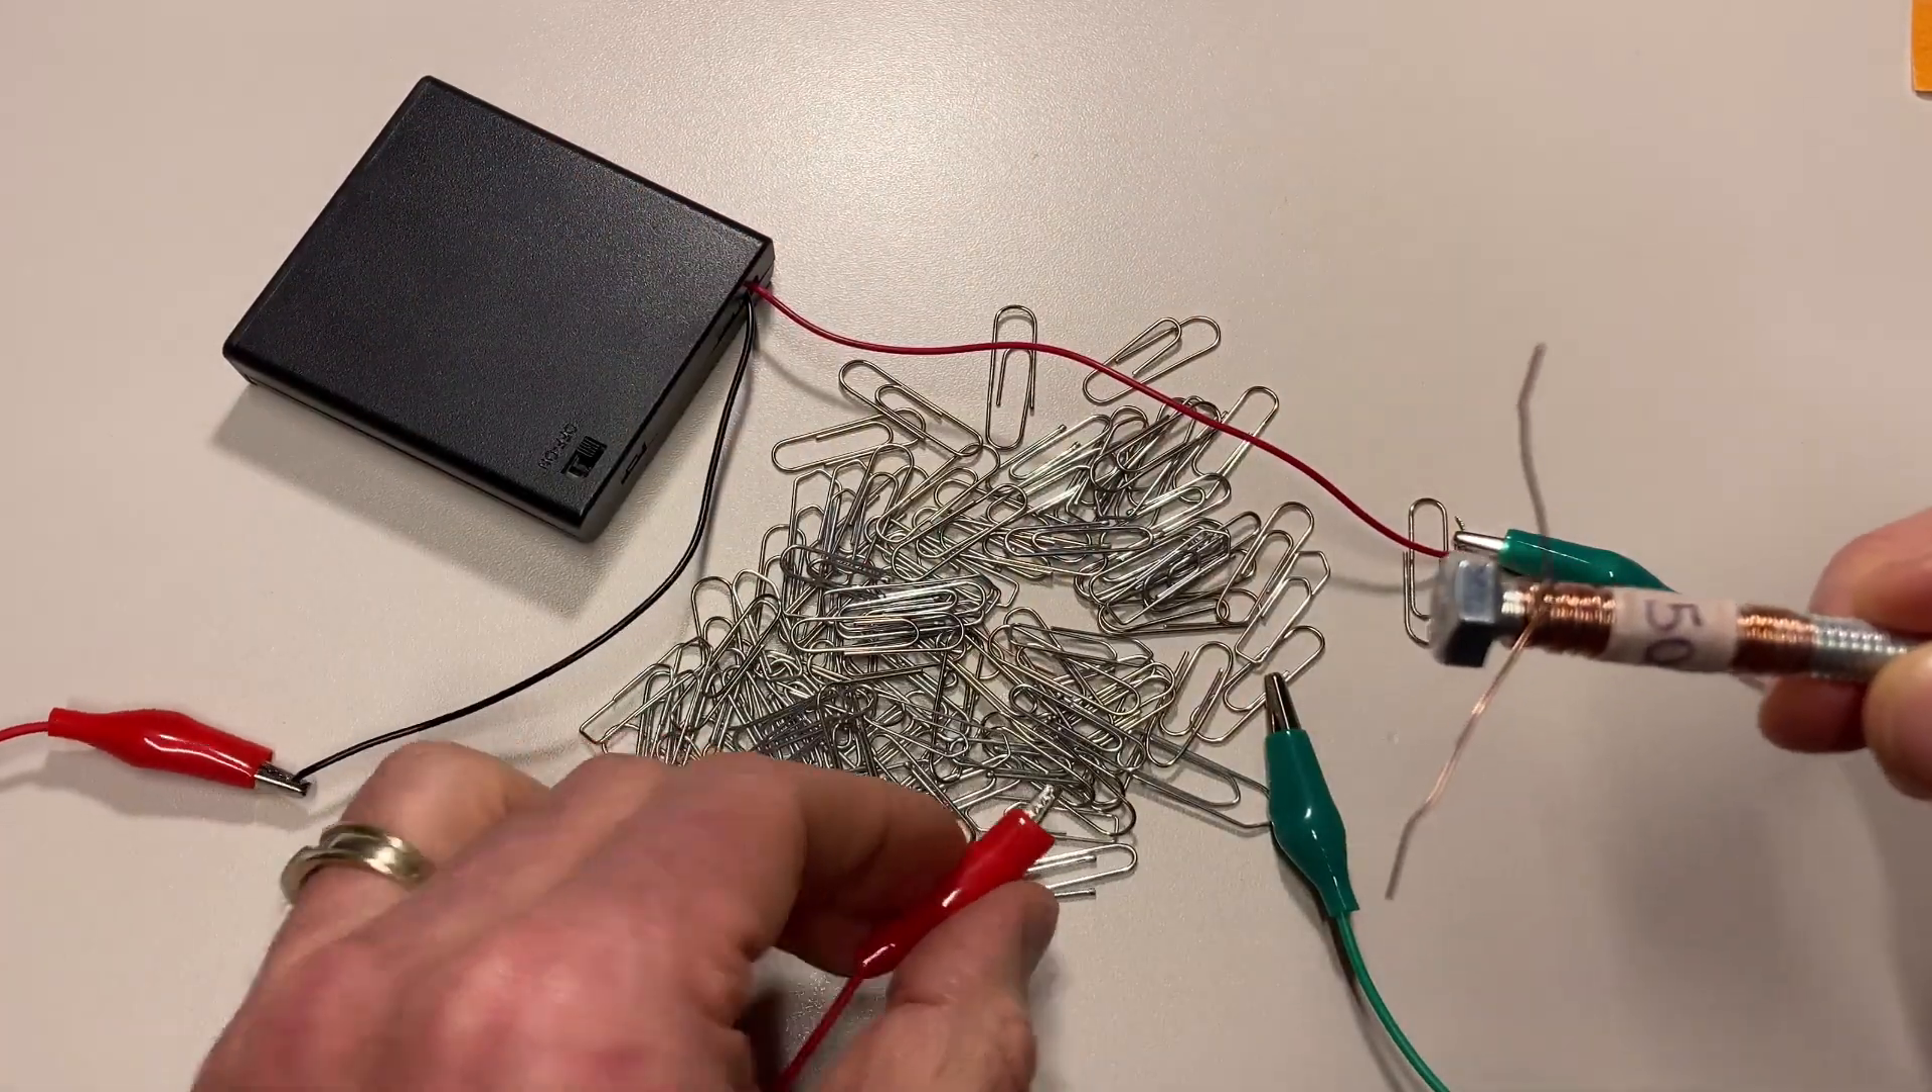I have my wires with my alligator clips one end attached to each end of the battery pack.